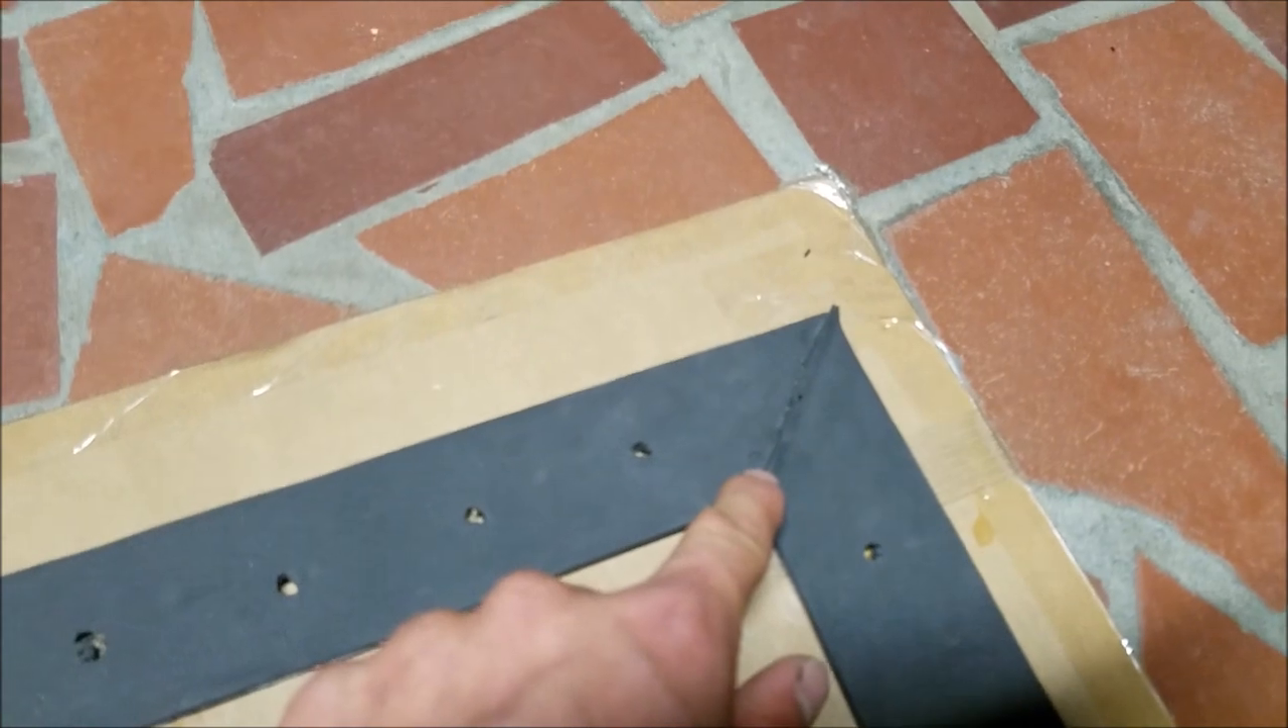So now the window is ready to go. We got all these holes drilled, the gasket on.